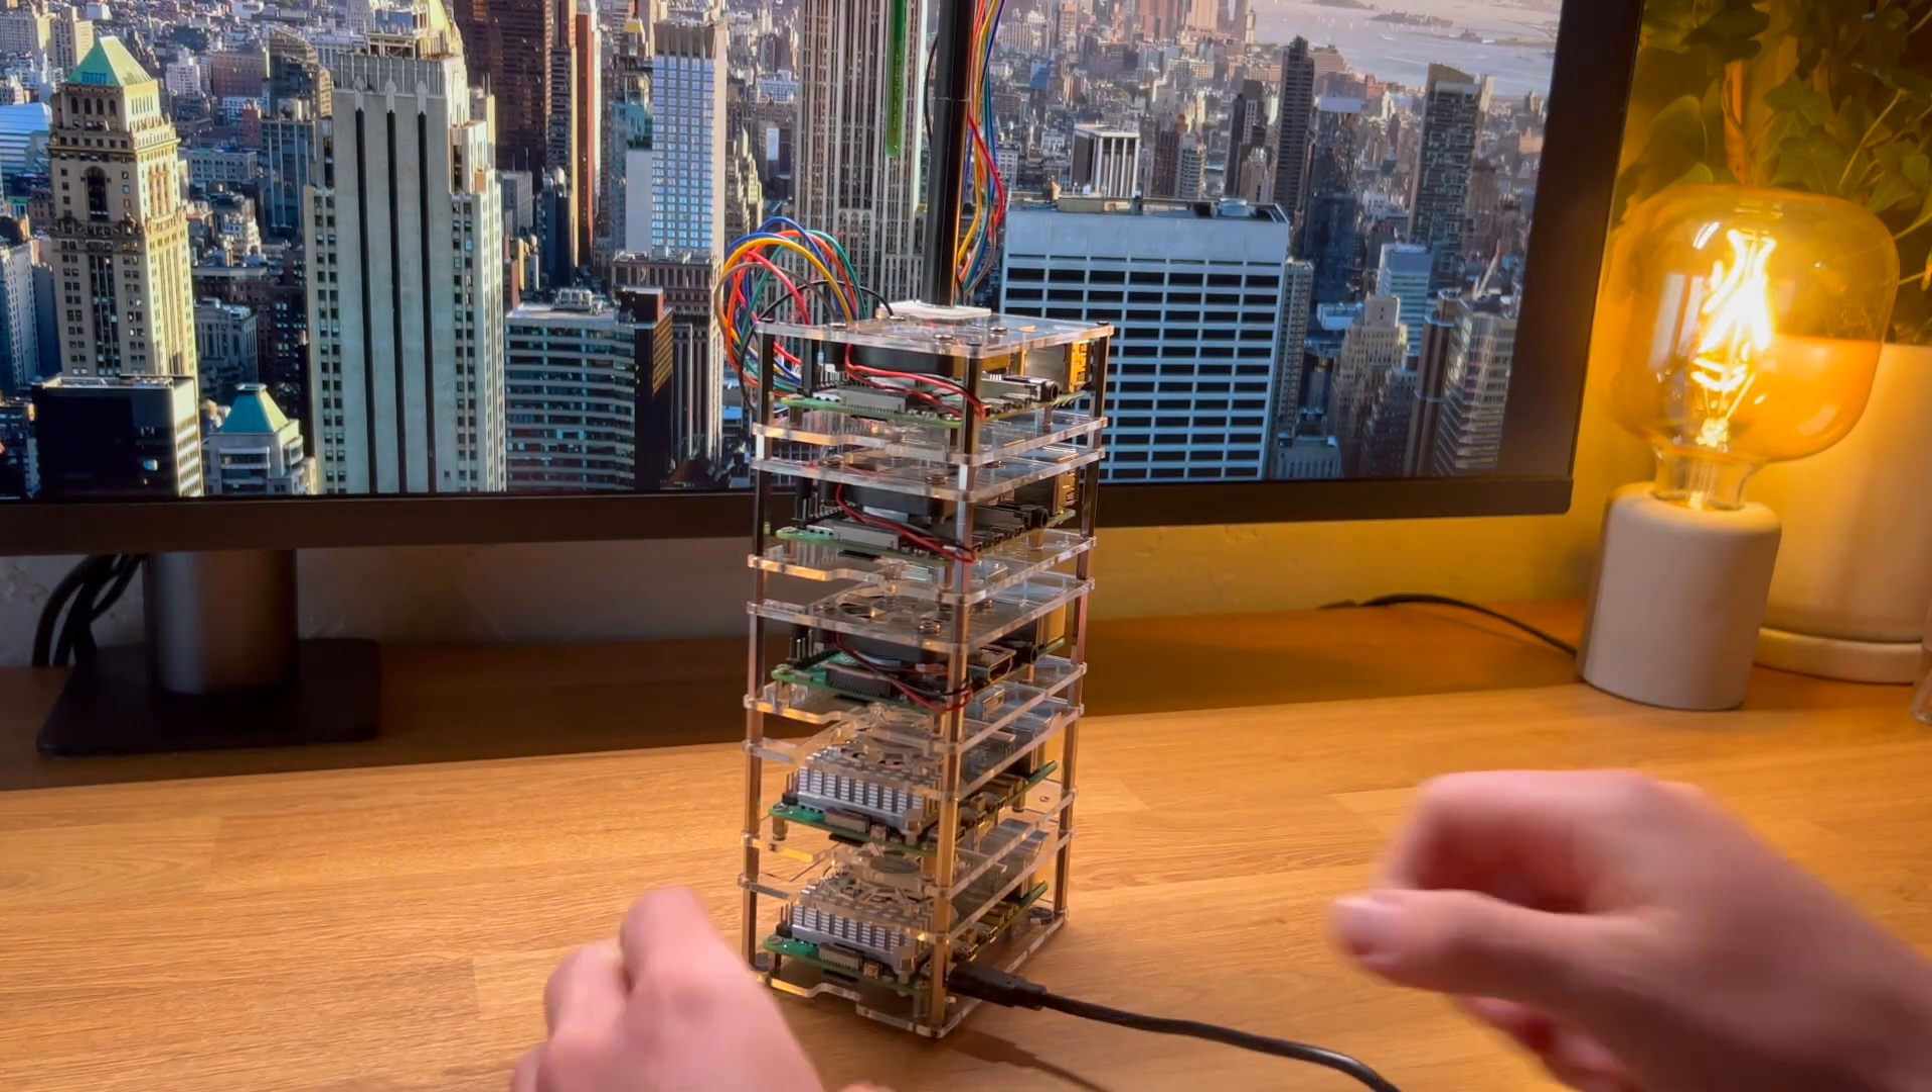So for now this project is complete and we have all the Pis consolidated into a nice neat stack.